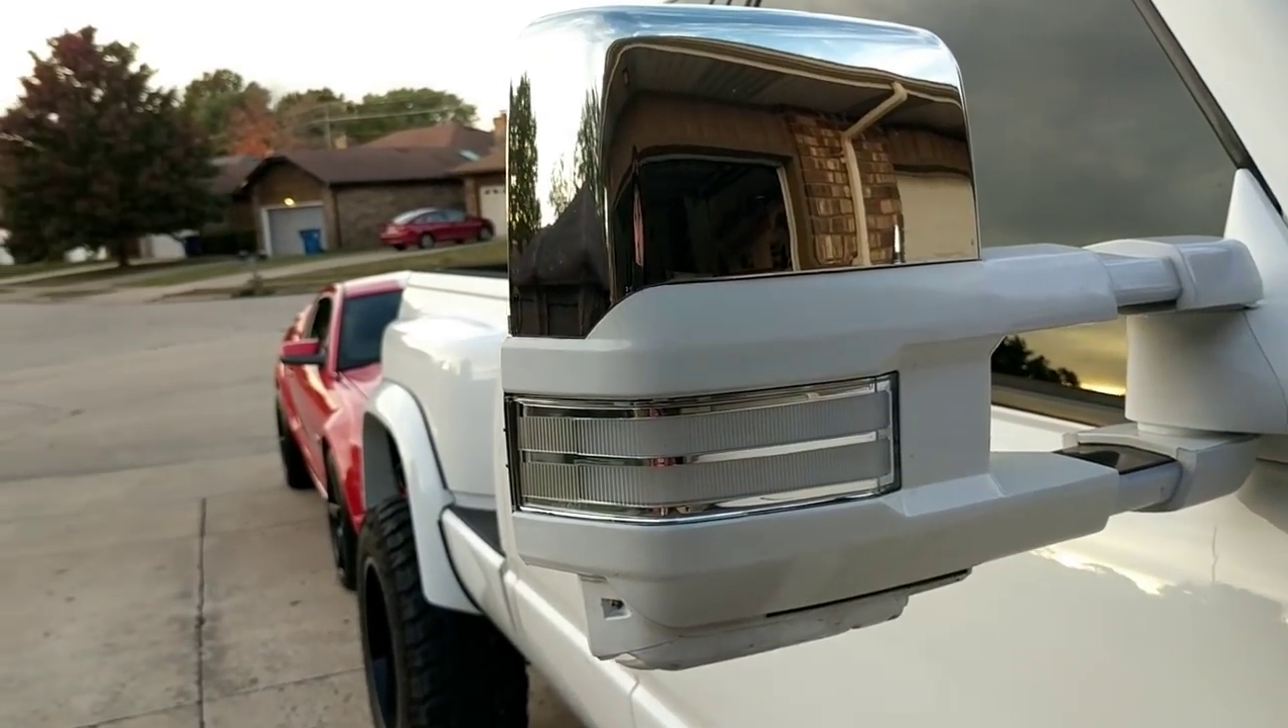And now you have your brand new switchback light mounted into your housing of your mirror.